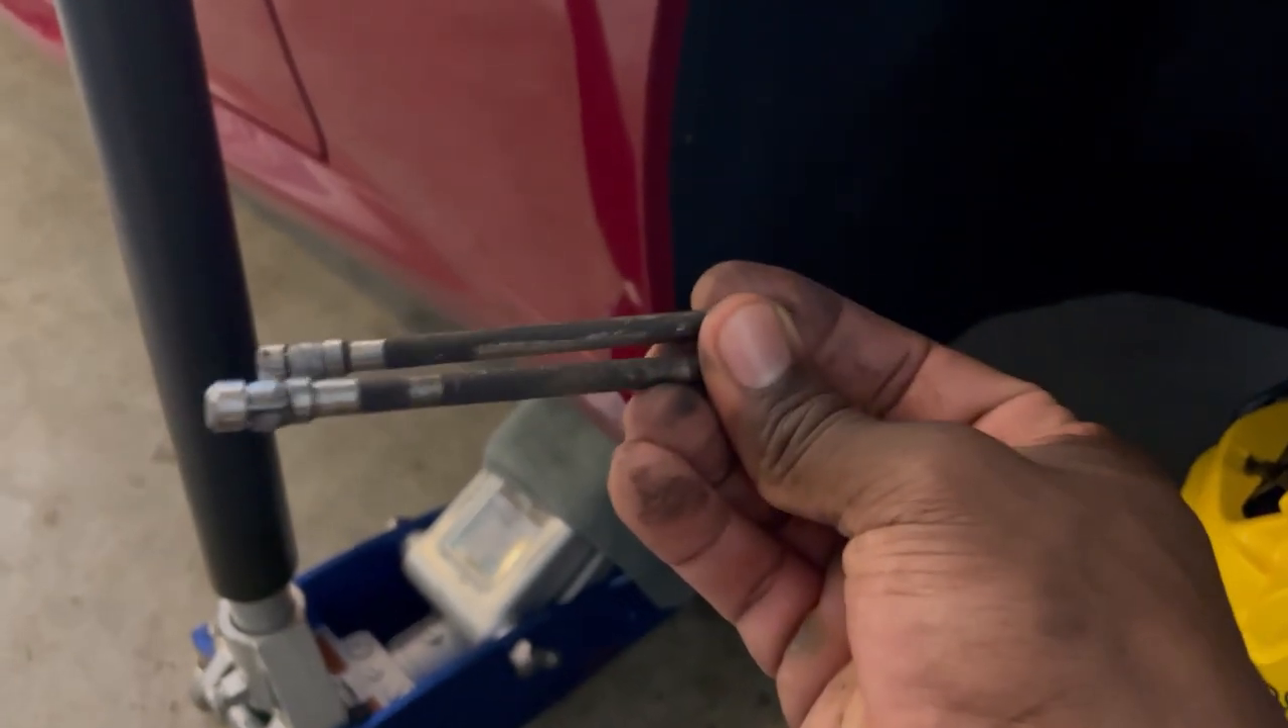Now that the slider pins are out, just set them to the side.